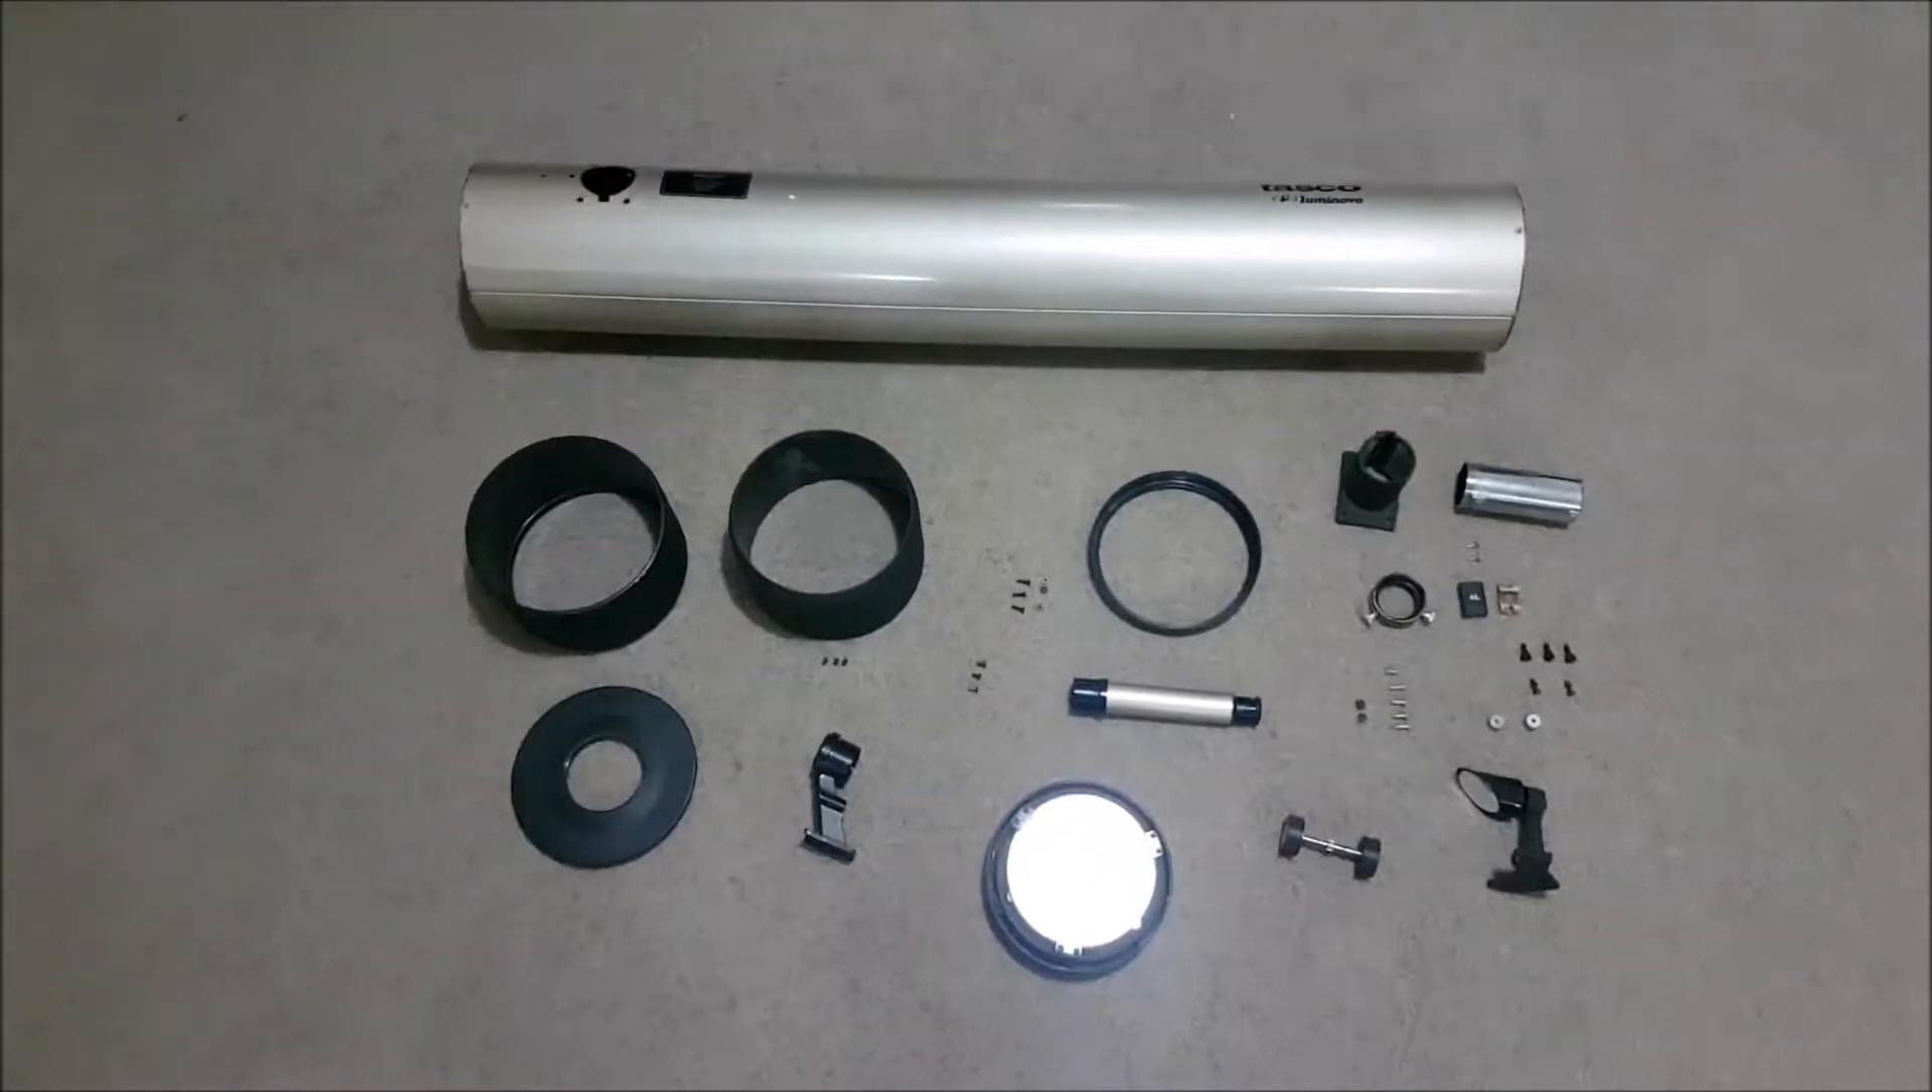So the tube has been taken apart completely, it seems to be mainly in good condition.